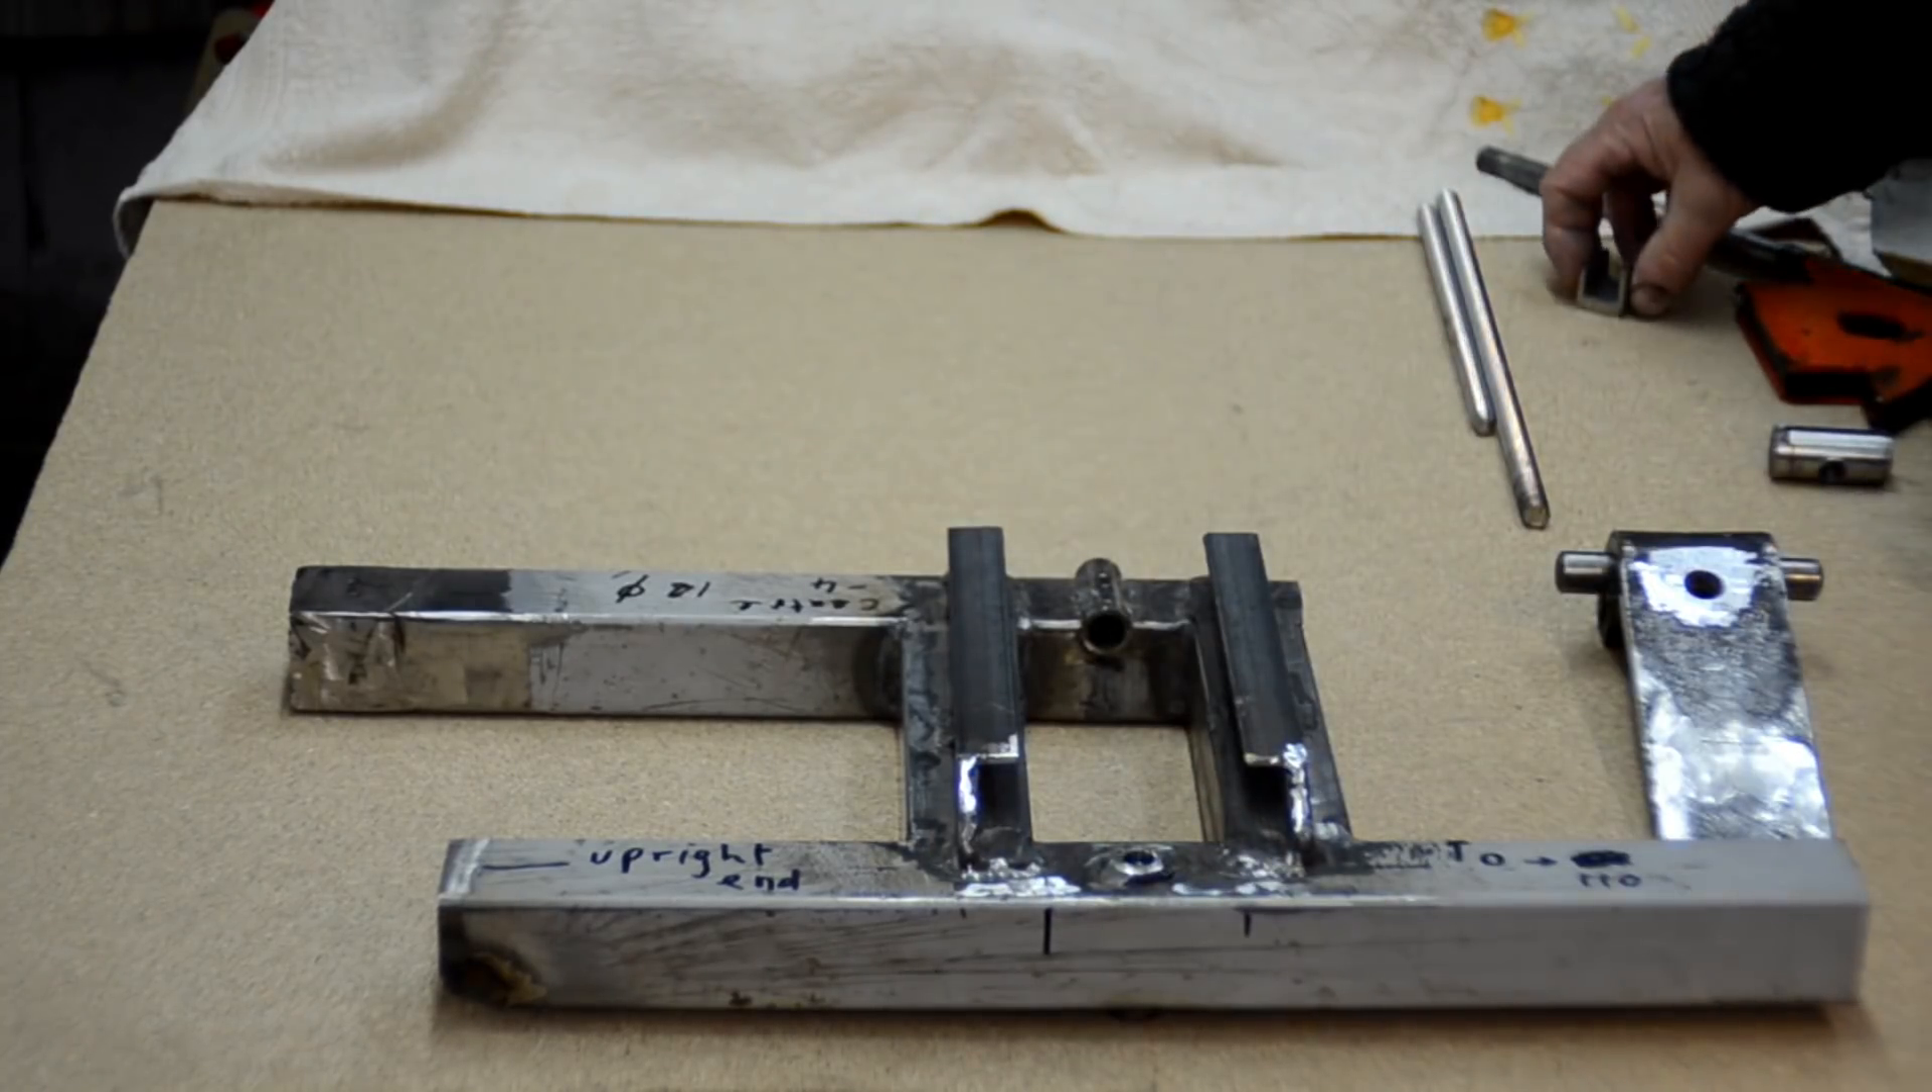There's one piece of angle iron here, another there. They were welded along the joint and at the ends.